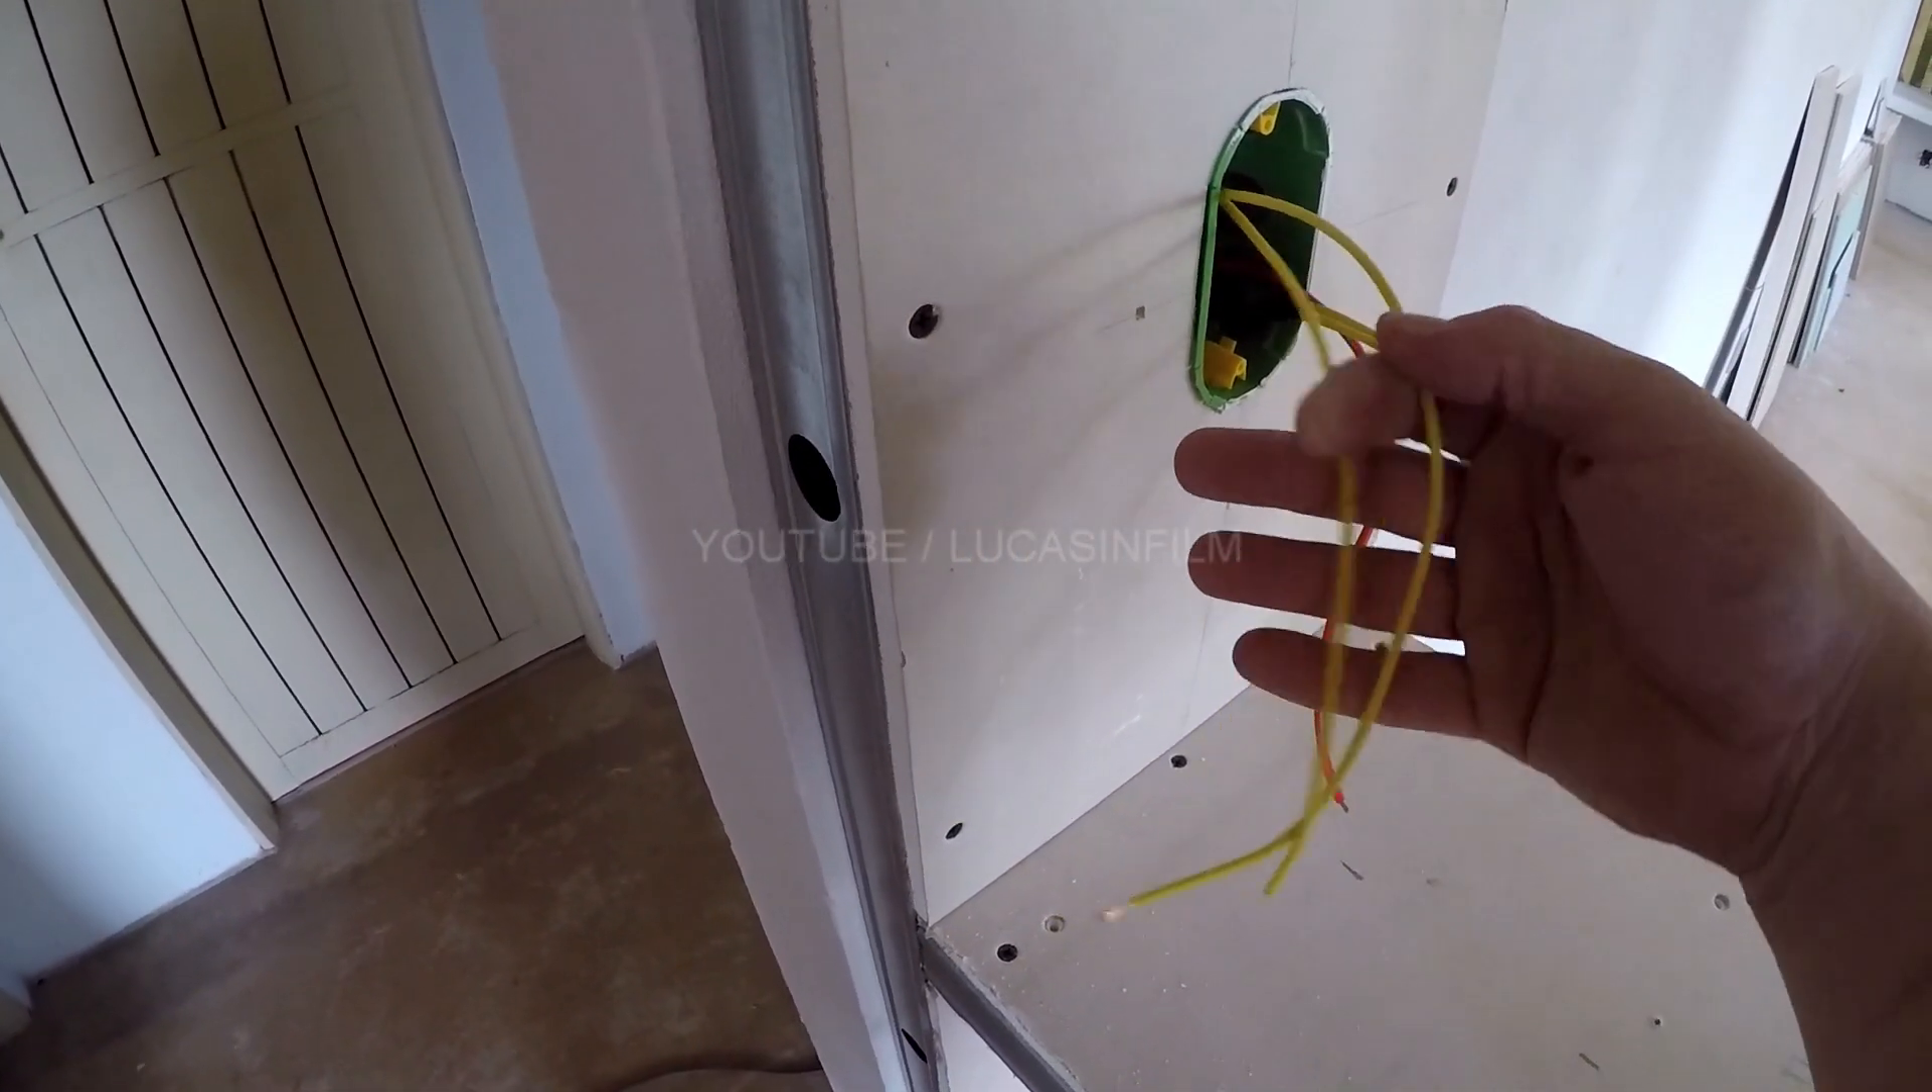A gente chapeou aqui, colocou uma caixinha 4x2 e transferiu a fiação para essa caixinha.